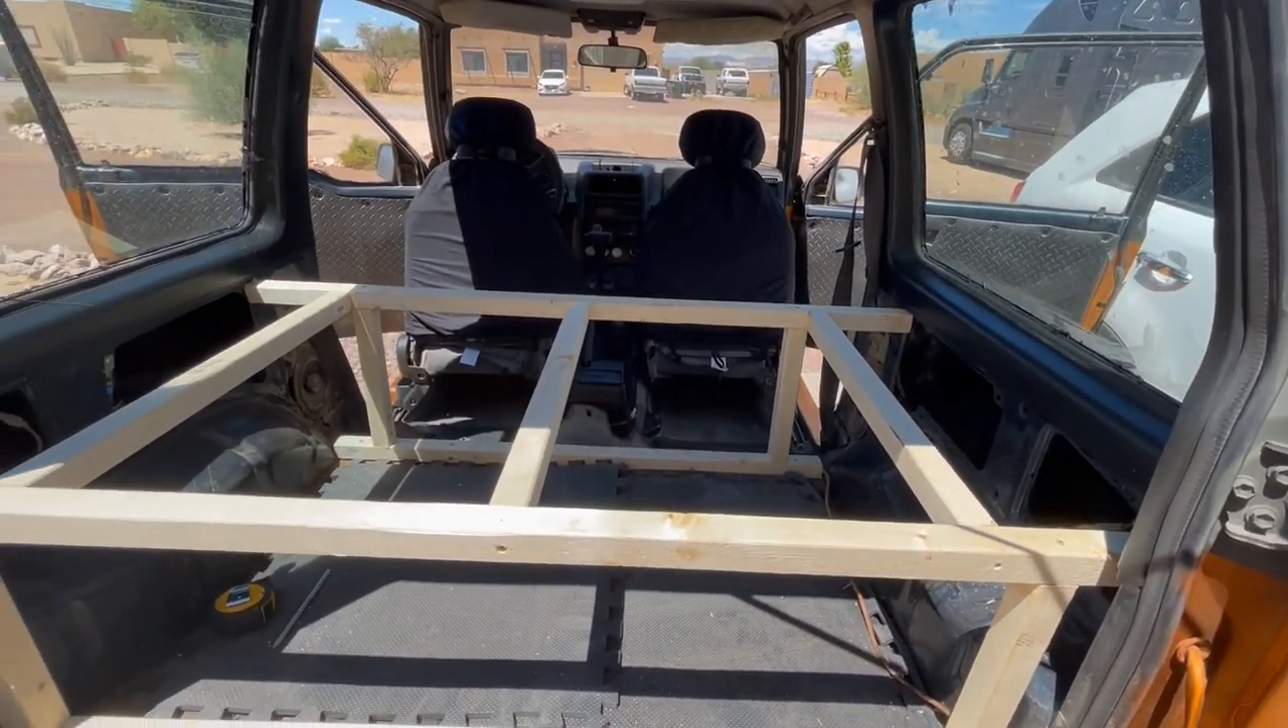Okay, and there's your frame. Your frame is all built in there.